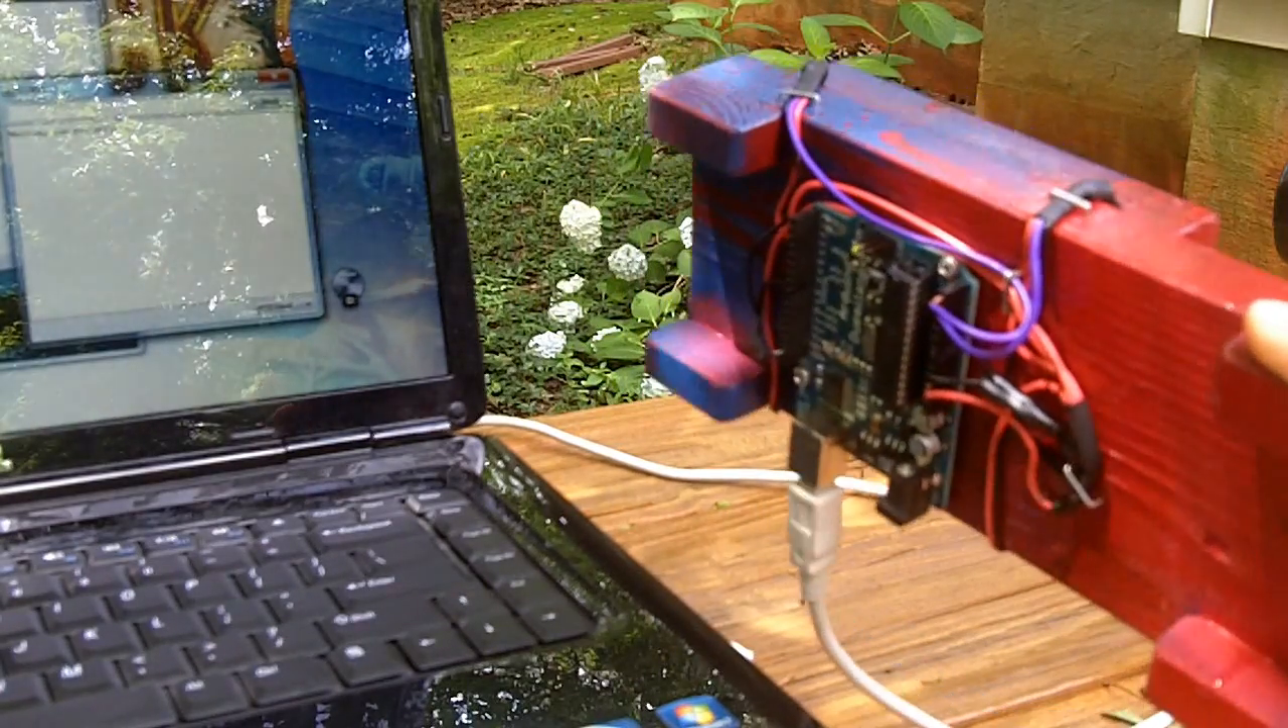I got the arduino on the bottom and everything is wired up.